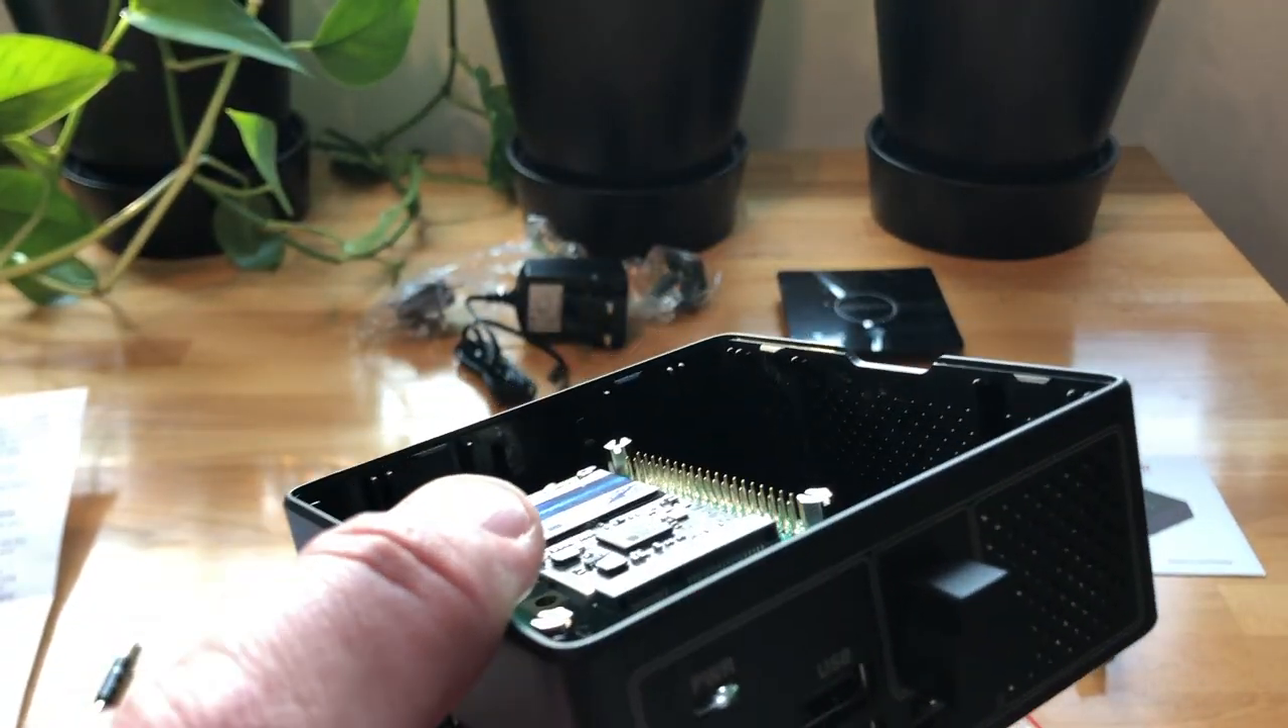Now, we are basically done with the assembly. The only thing that is left to do is to put the lid on.